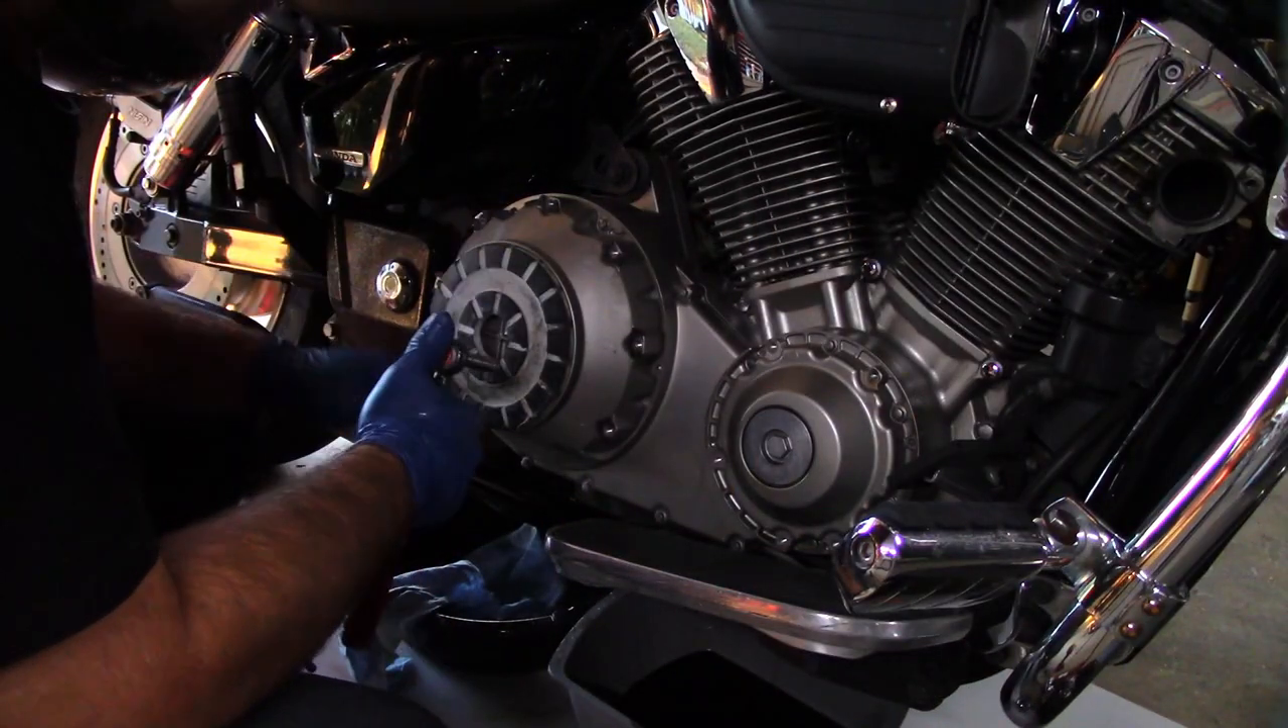You don't need one of these guys but okay so we got the cover on.